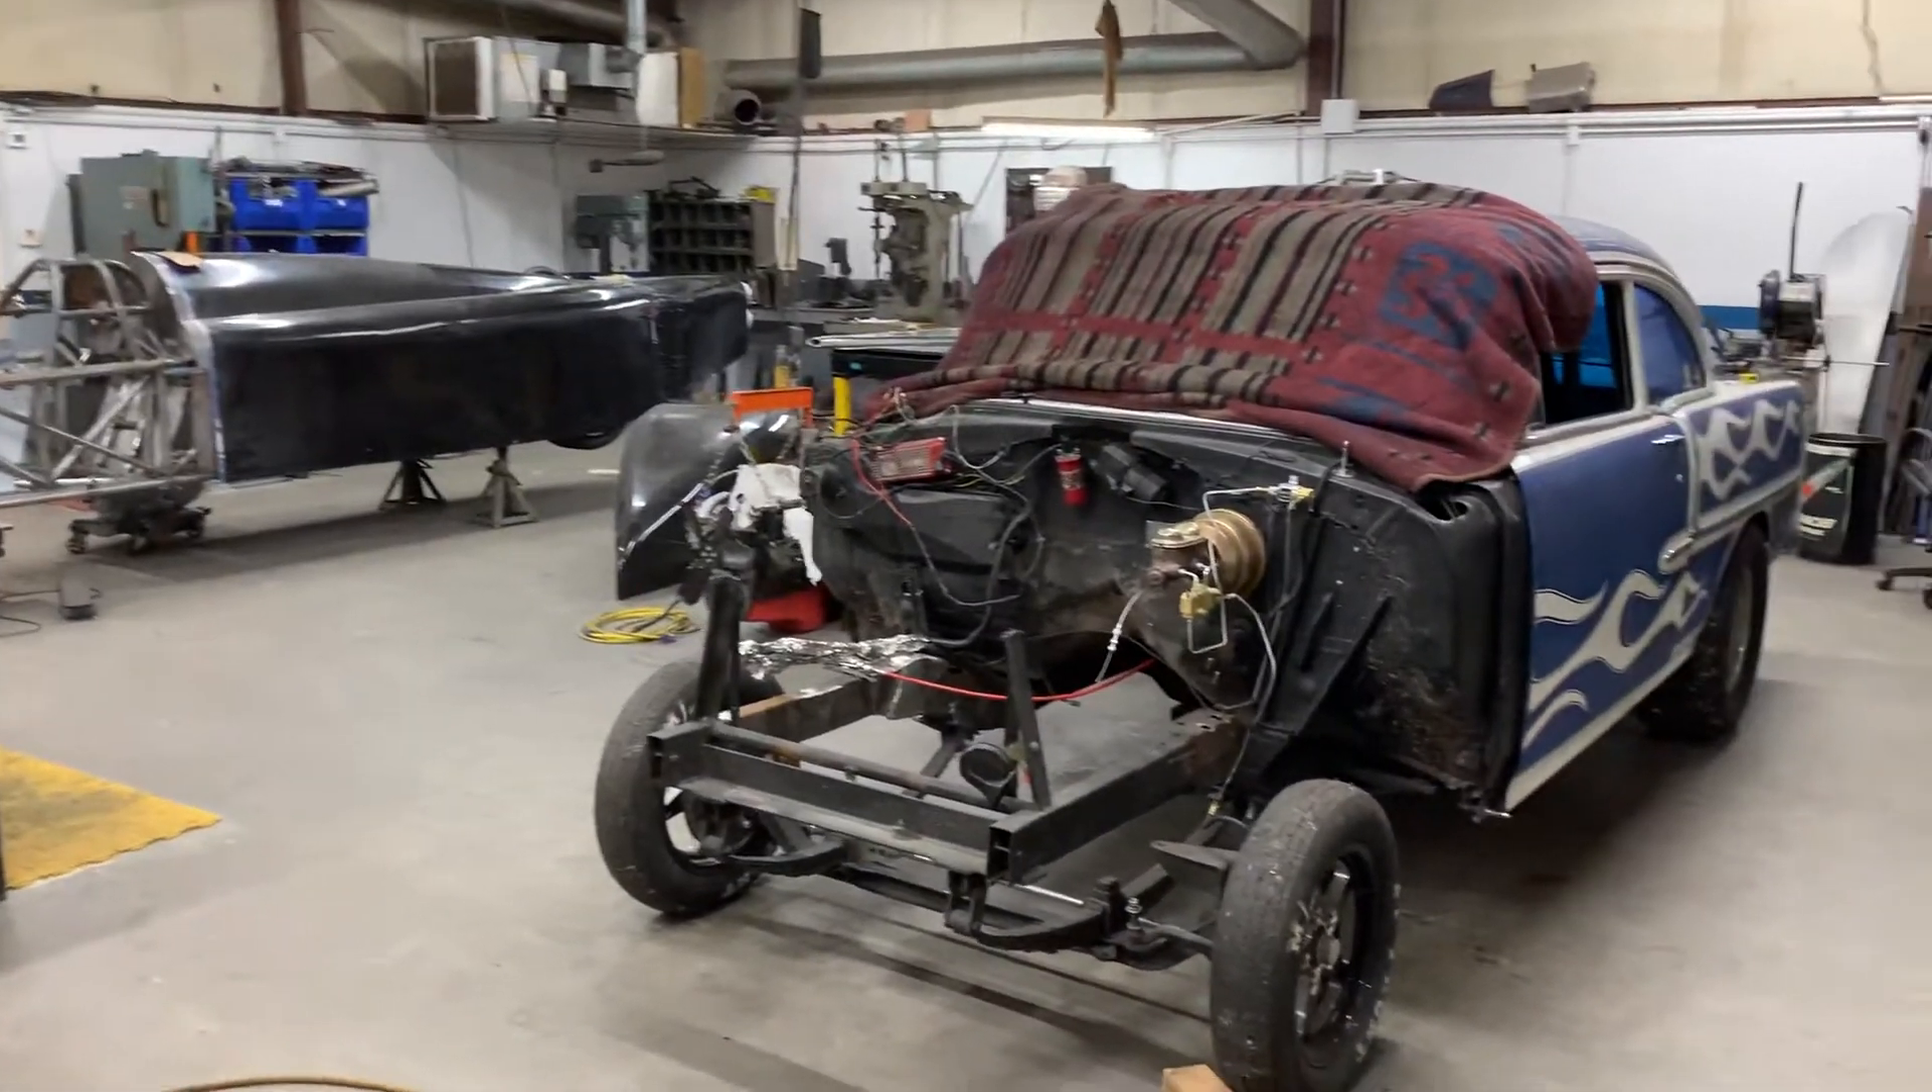But earlier this week, Jeremy has been able to get the front clip, the radiator, and the motor pulled out of the 55 gasser.